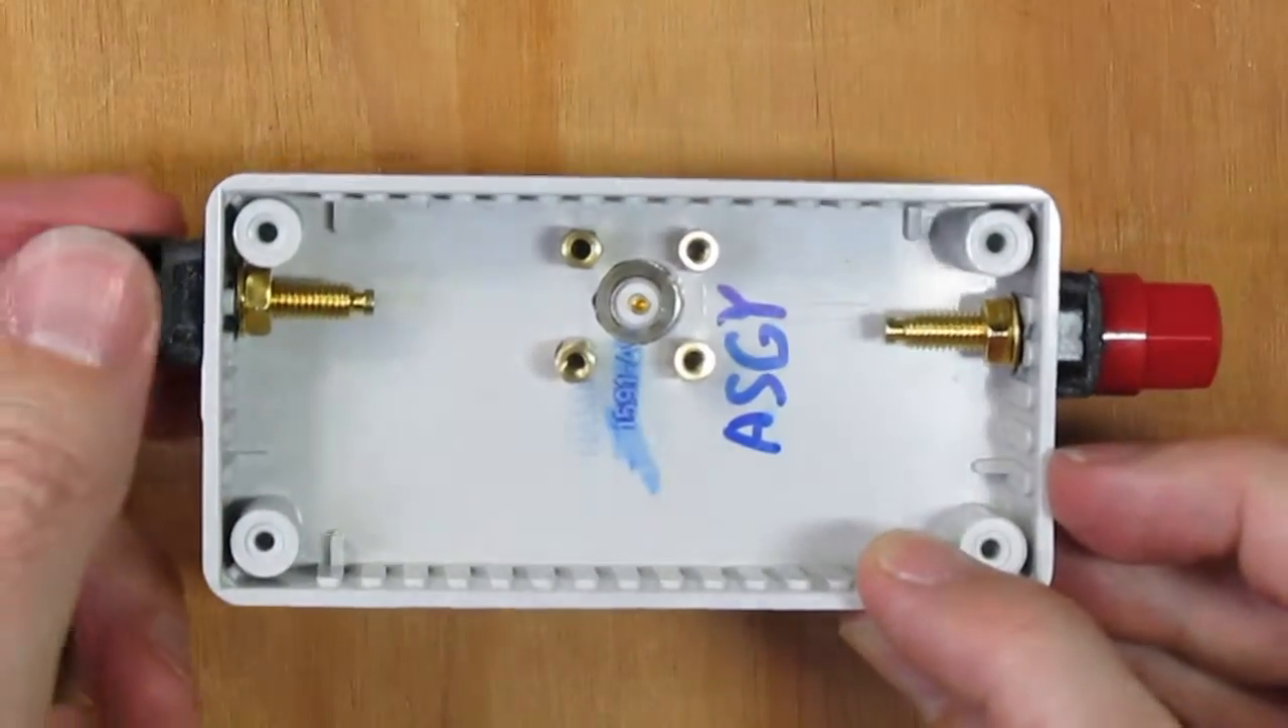So I have the hardware mounted.